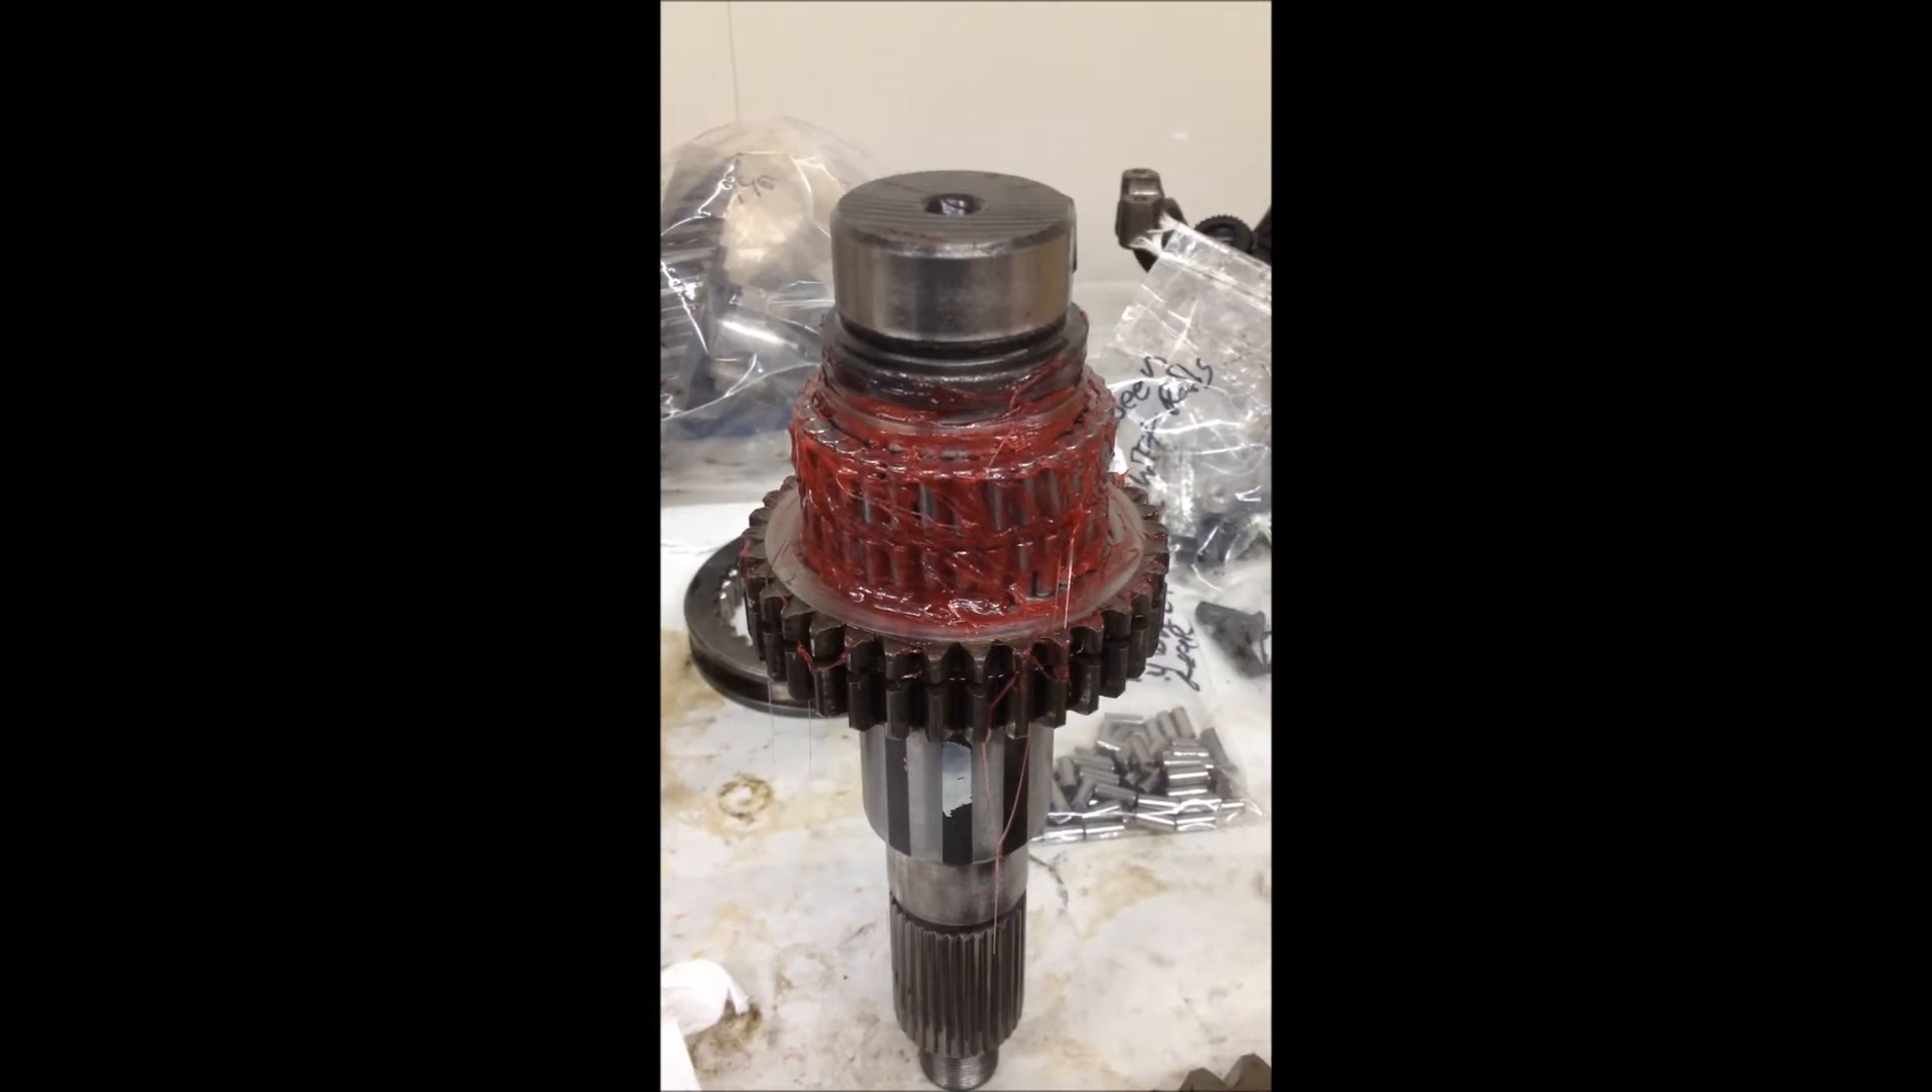And this is the uh... the new needle bearings installed I used a grease to hold them in there.